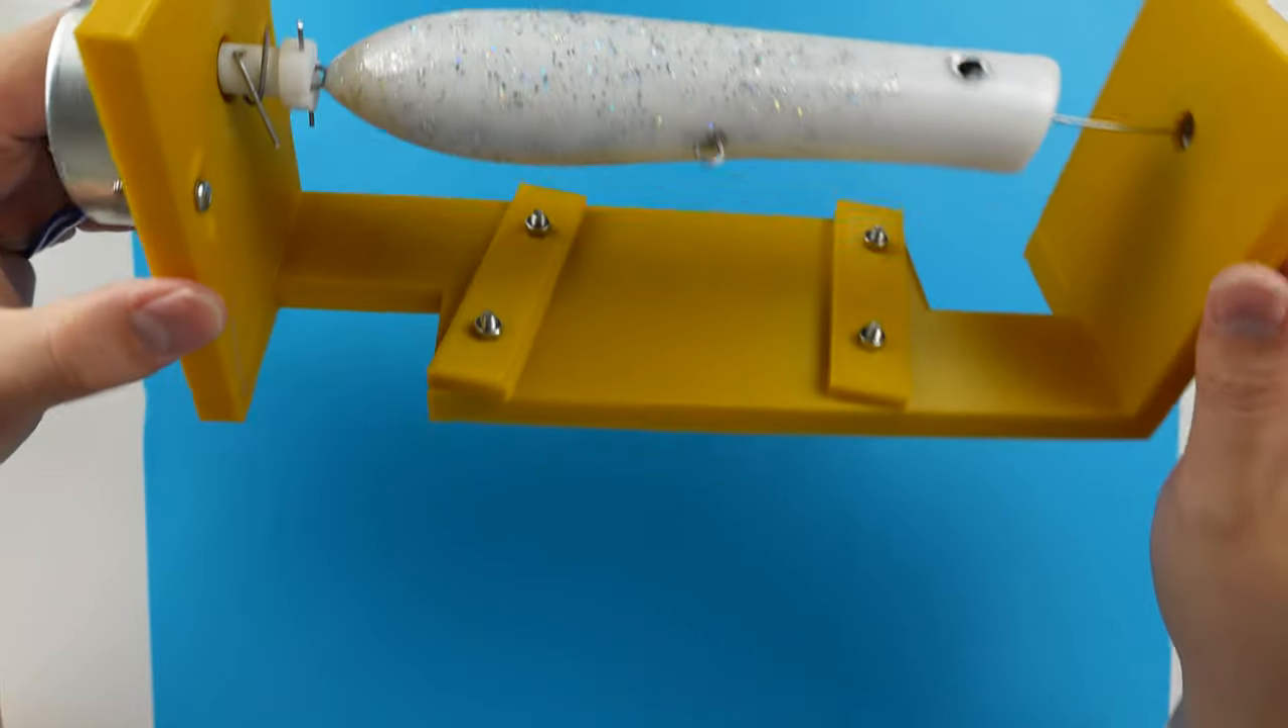And so your lure is locked inside the turner.